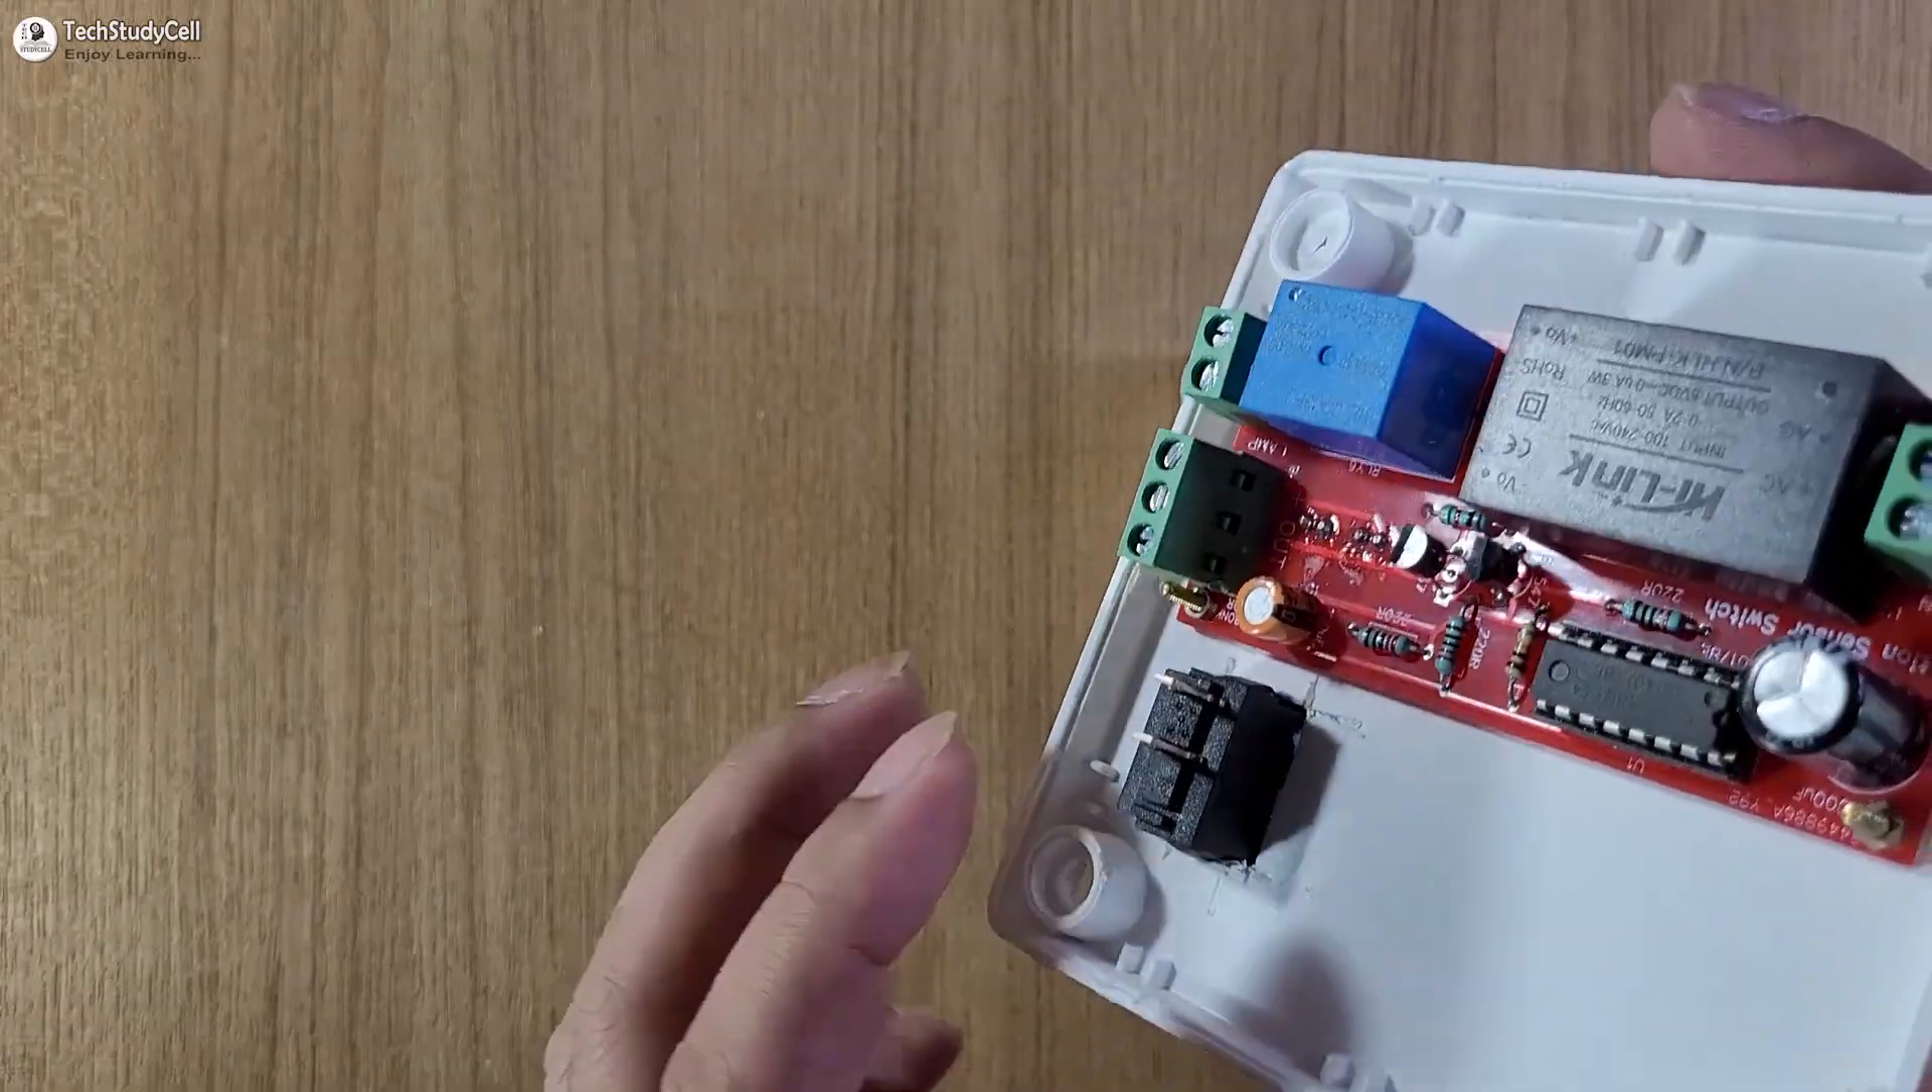So here you can see I have placed the PCB inside this box.